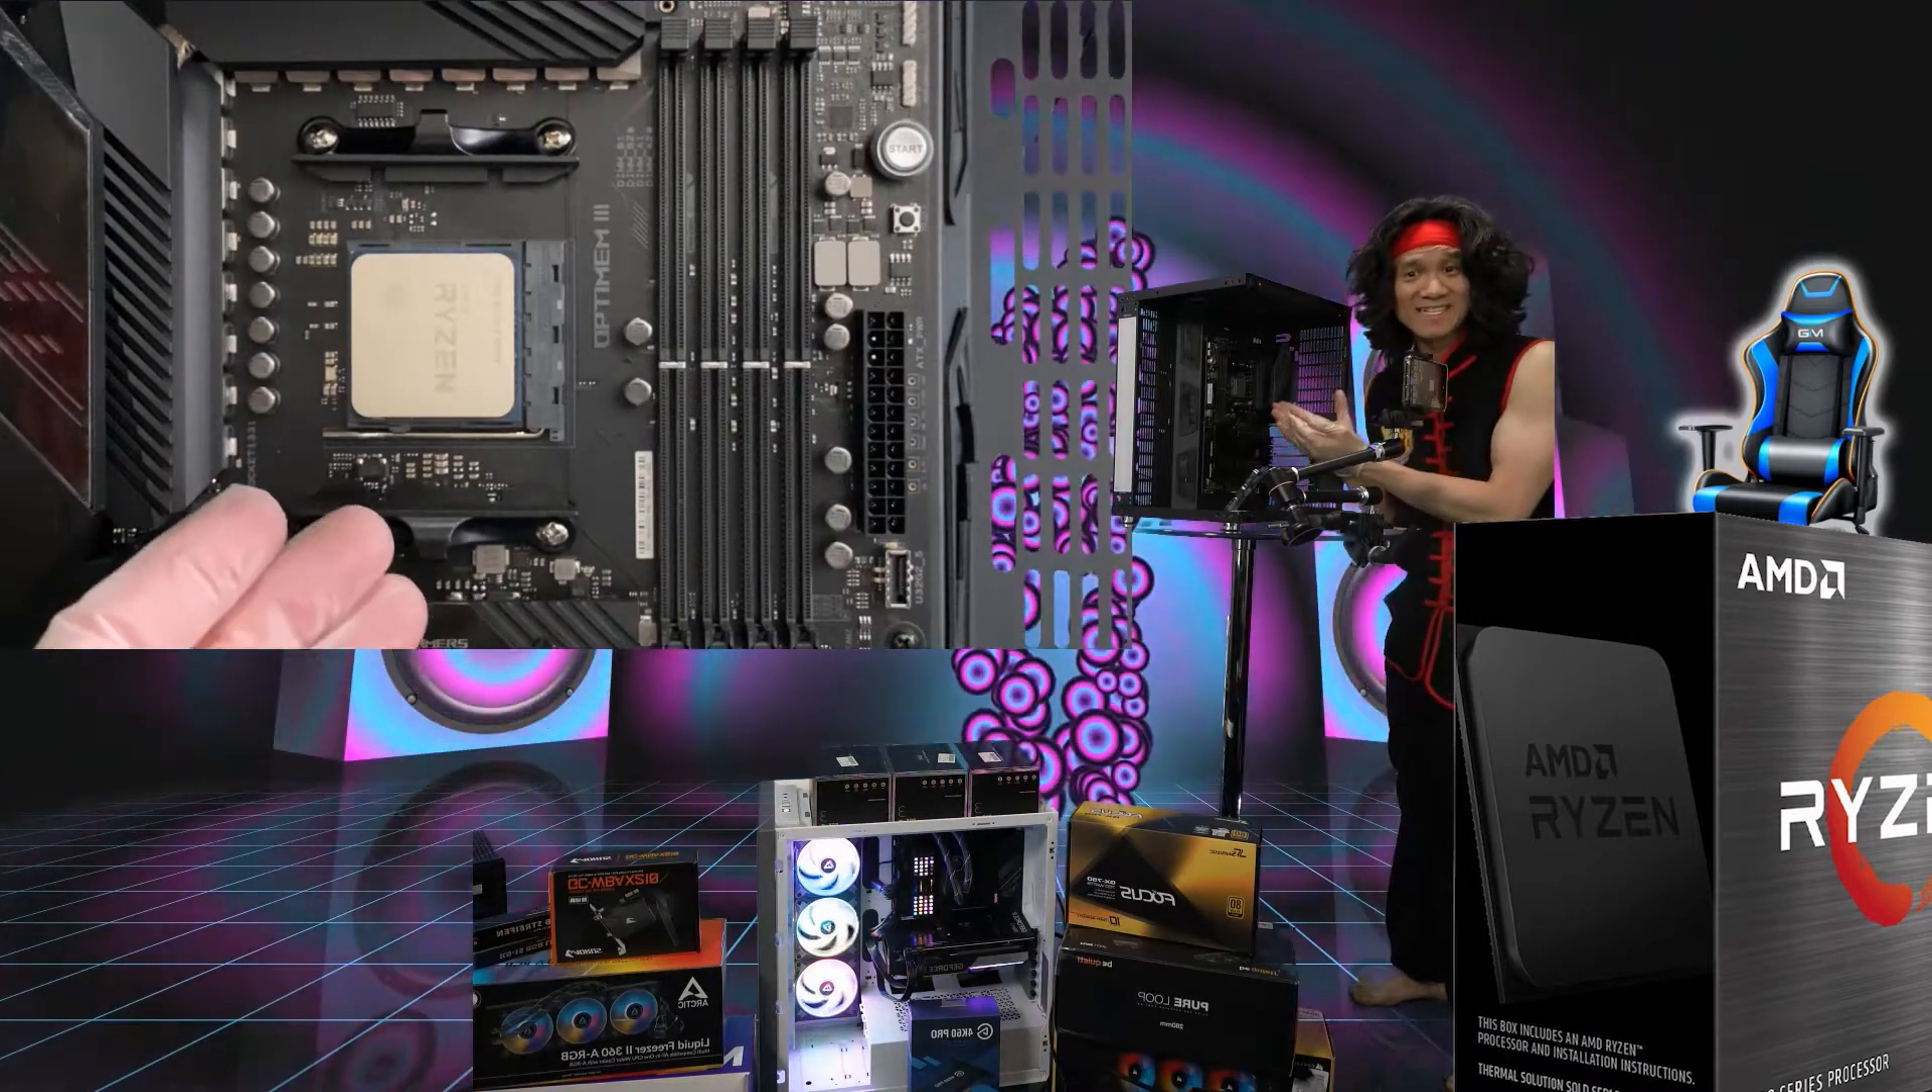And that's it. Our CPU is now installed. Ta-da! We have installed the Ryzen 9 5950X CPU.